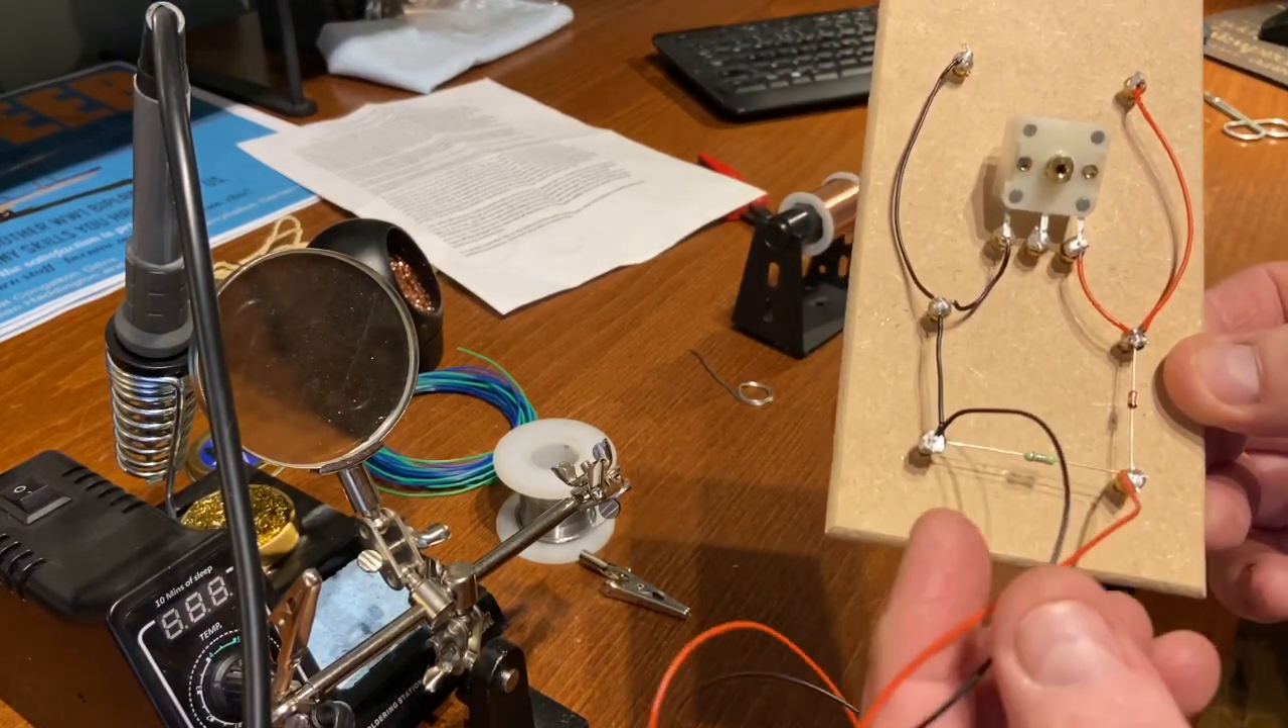So that's the soldering and the wiring finished and i've added another couple of wires here that will be for the headphones or for the earpiece.